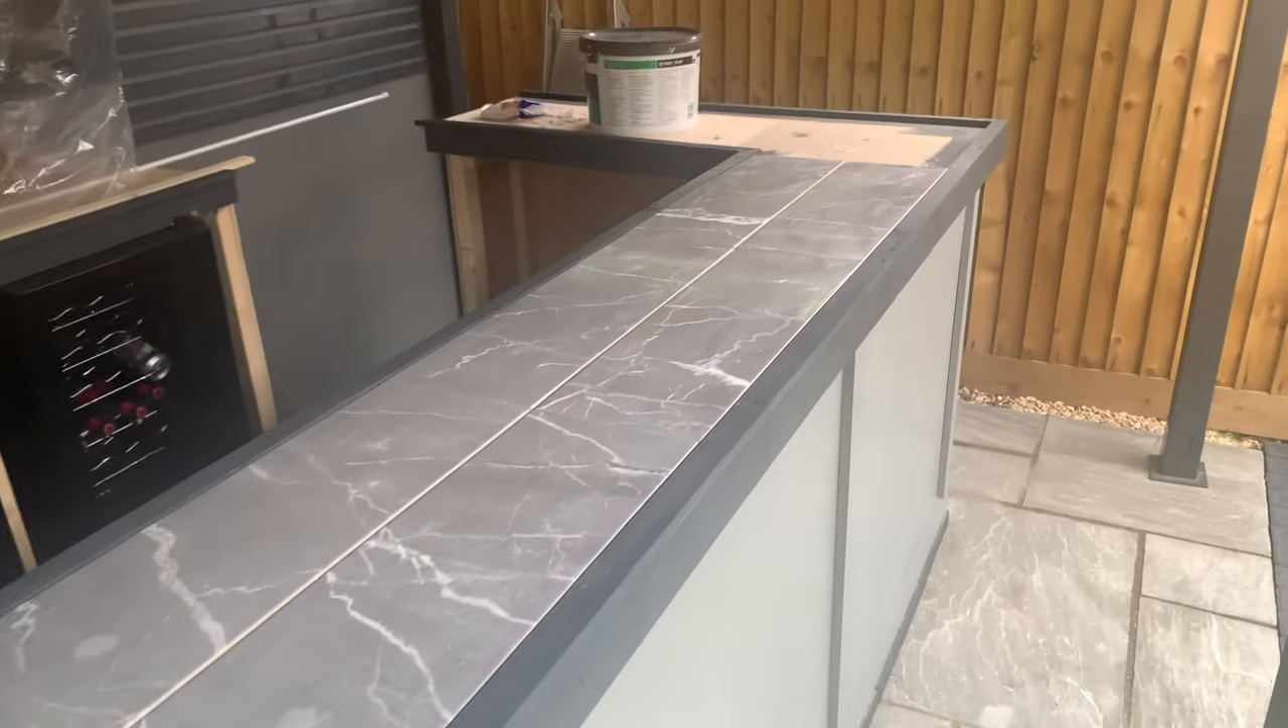He has started to put the tiles in on this middle bit obviously they just need grouting.